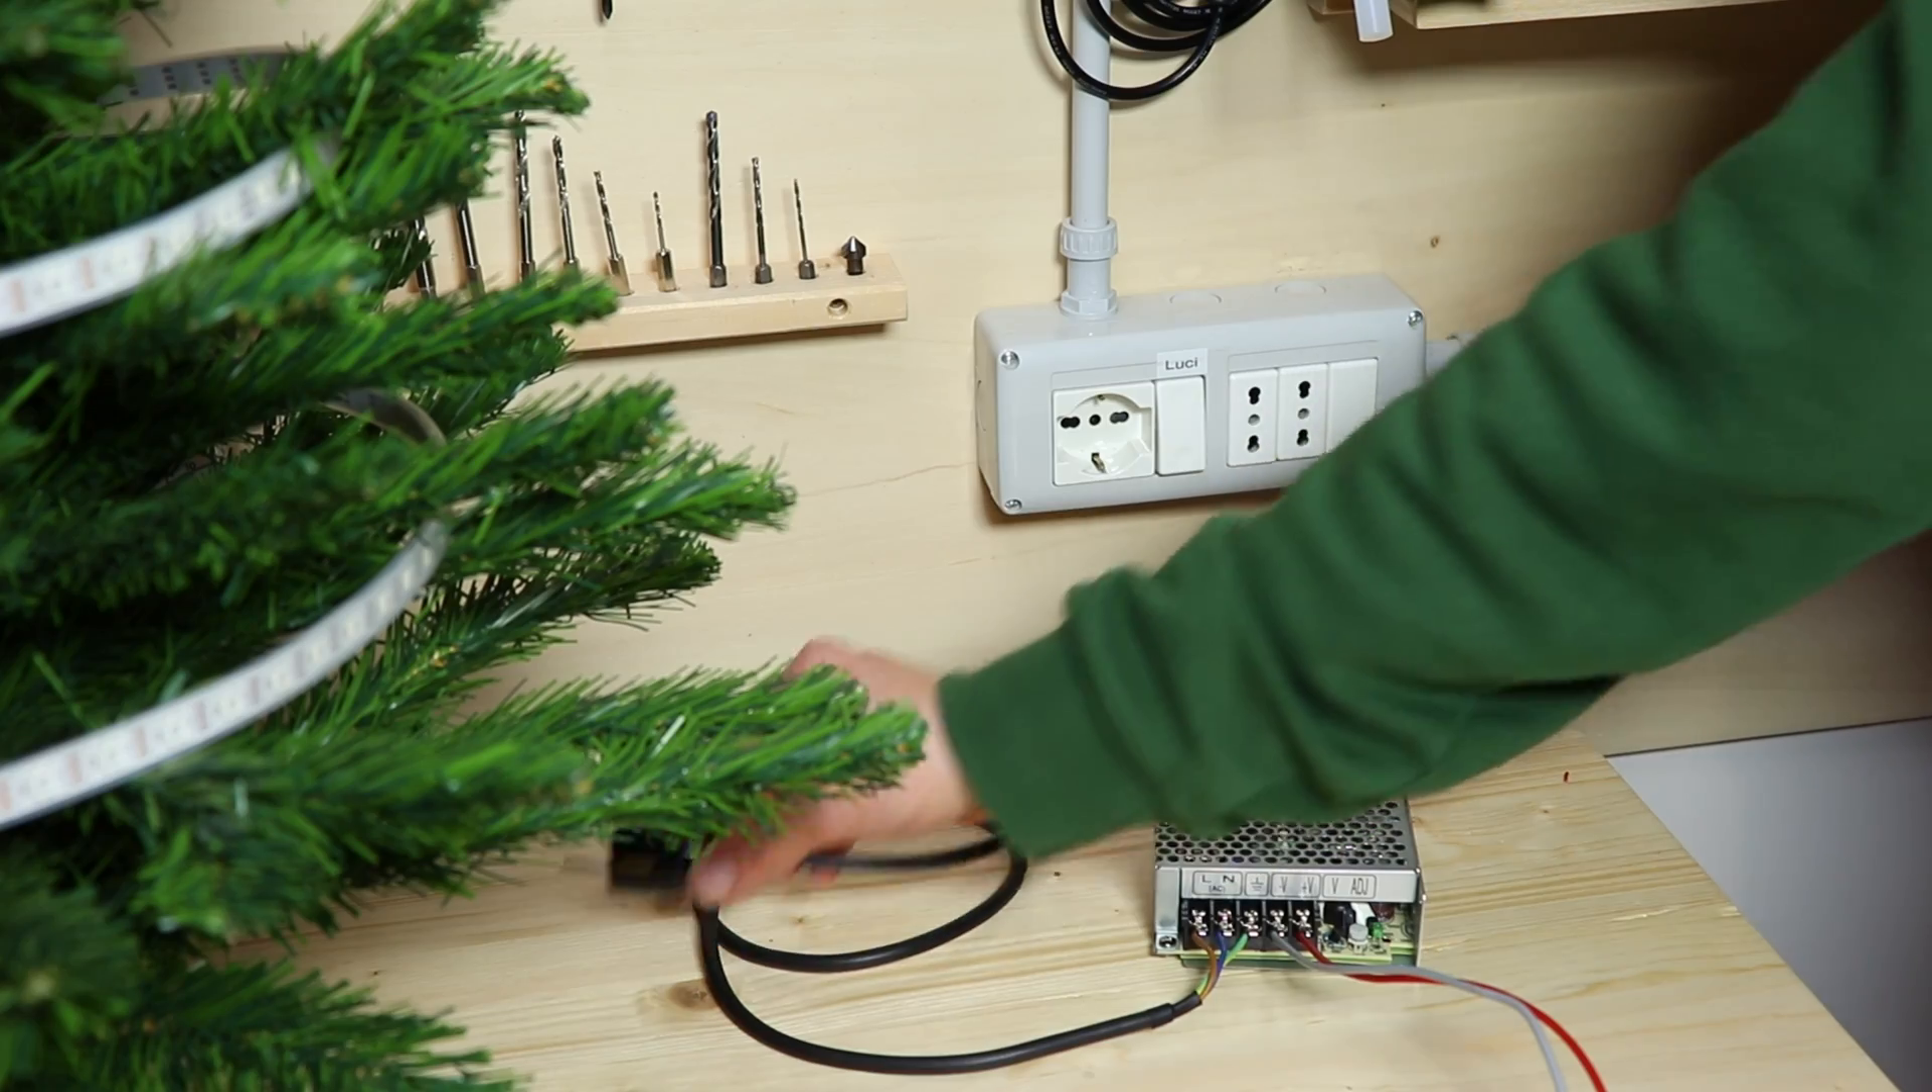Ora che le luci sono sull'albero possiamo accenderle.